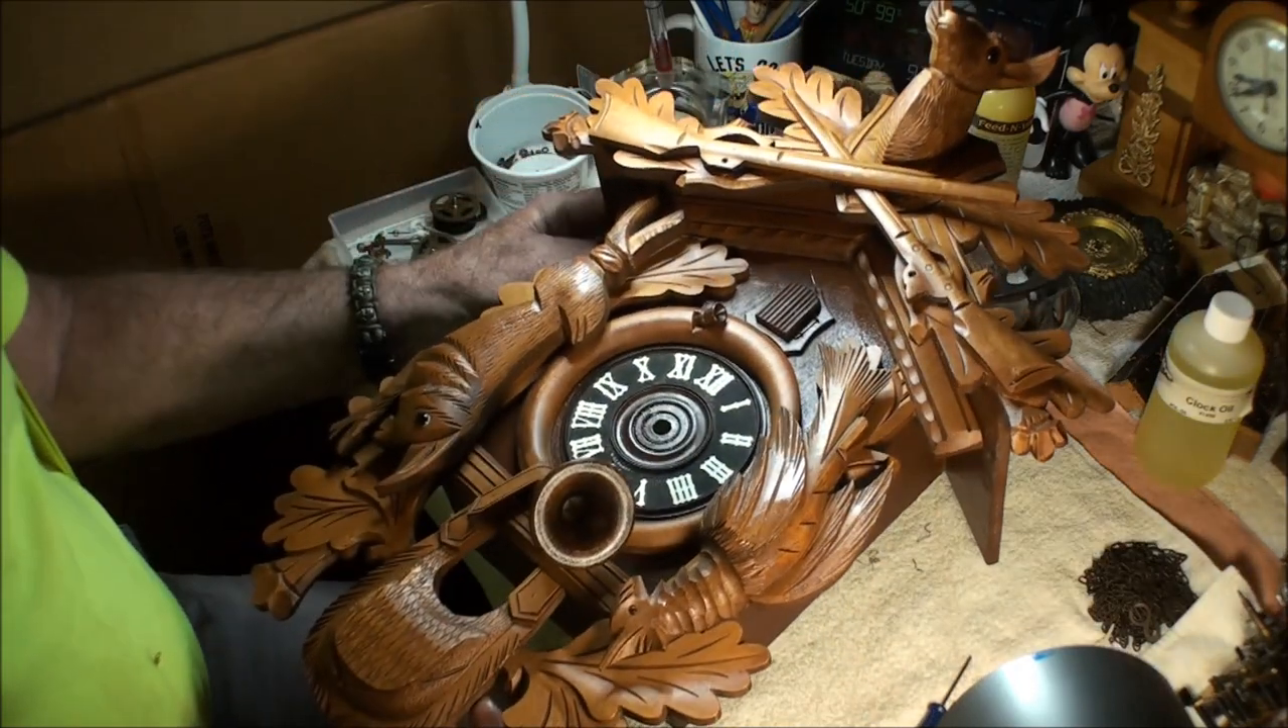I don't have the horns on.